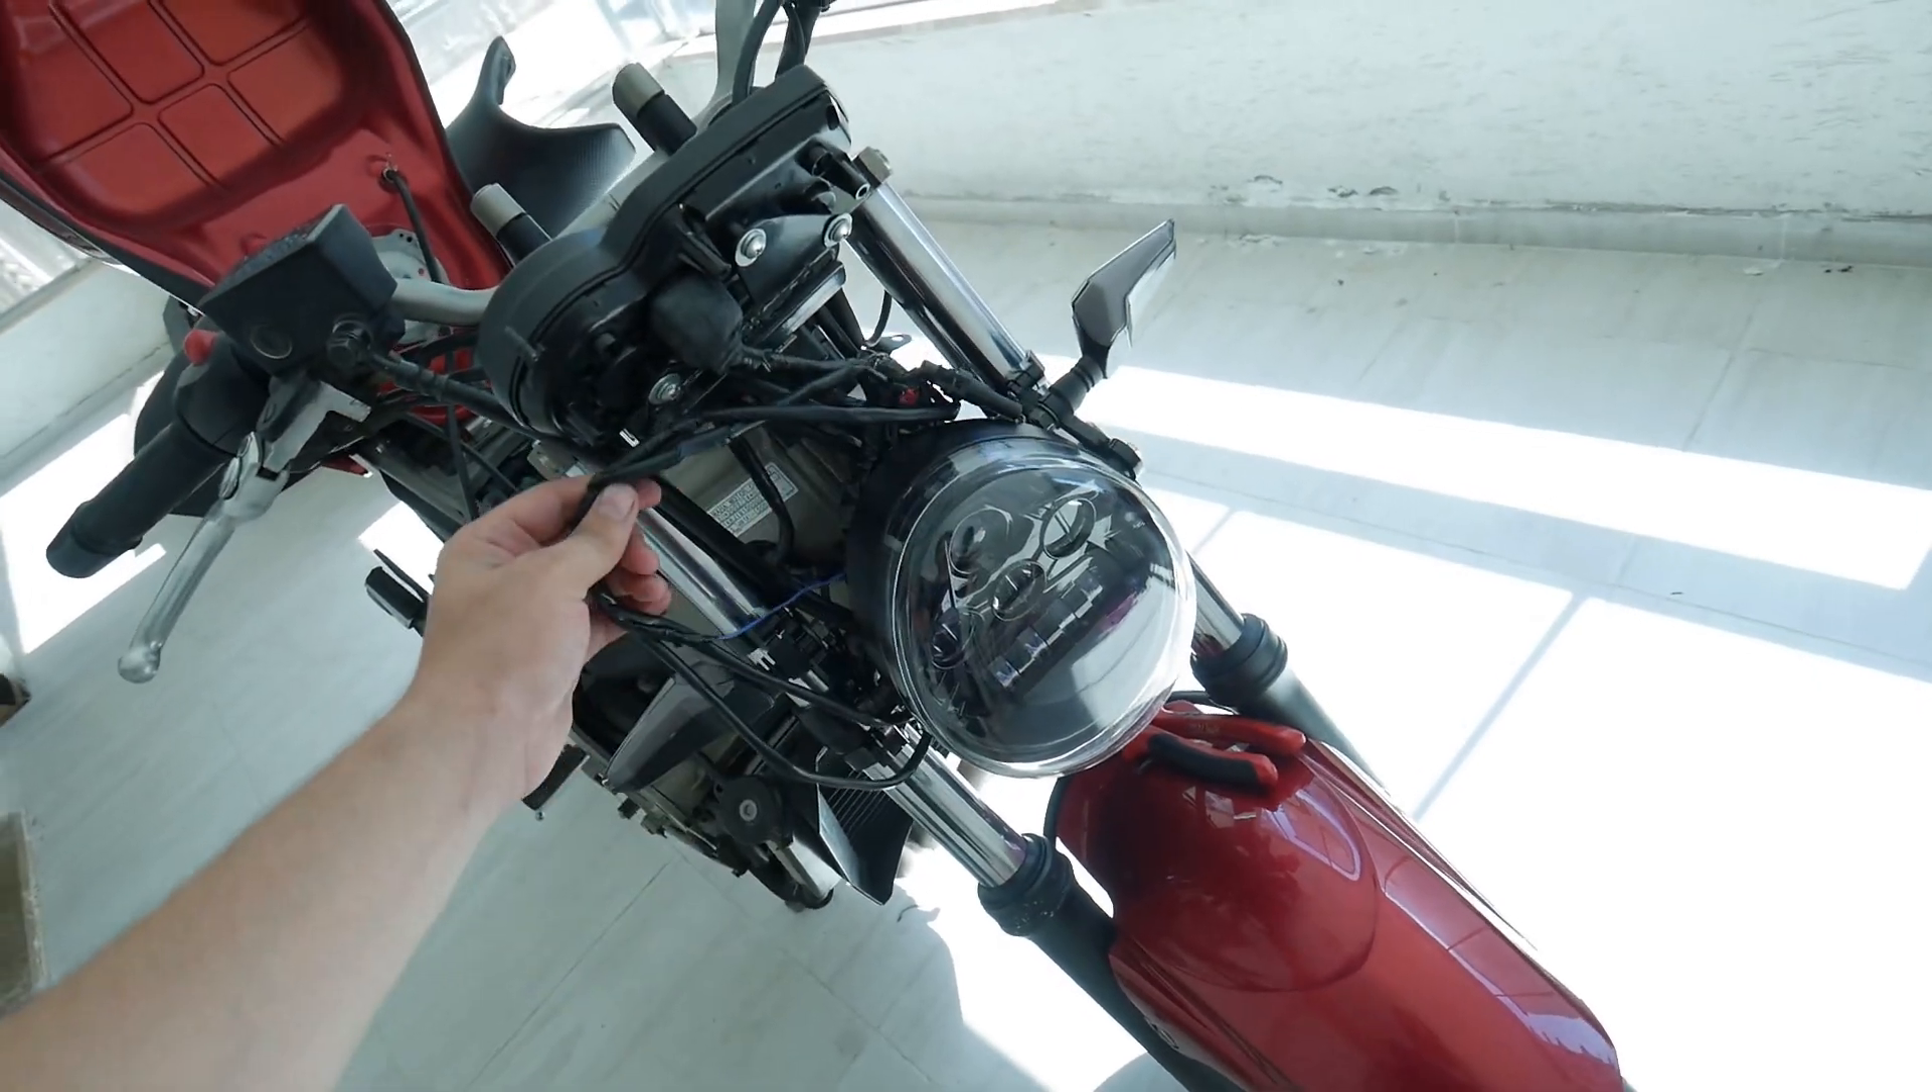Evet arkadaşlar farı taktım görmüş olduğunuz gibi.